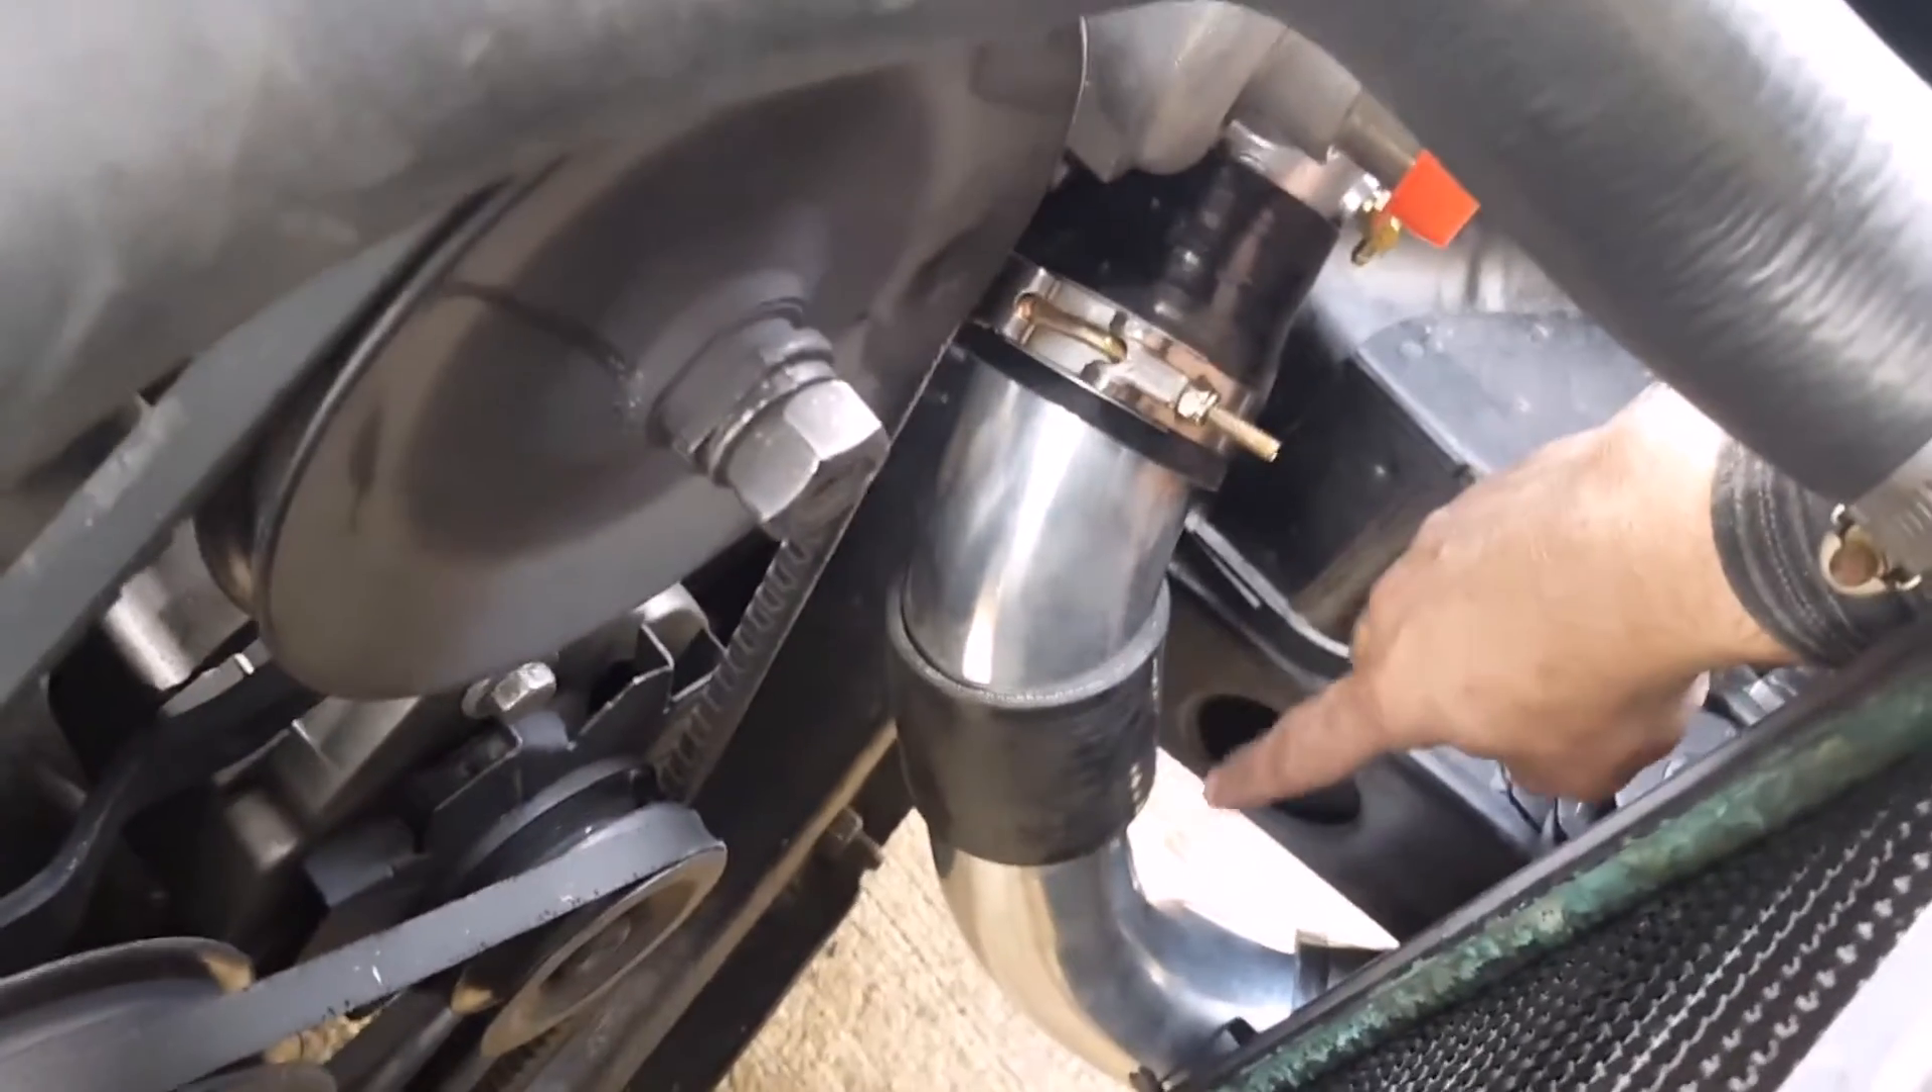The out pipe from the turbo is now attached. Well sort of attached. I need to get some more clamps here.